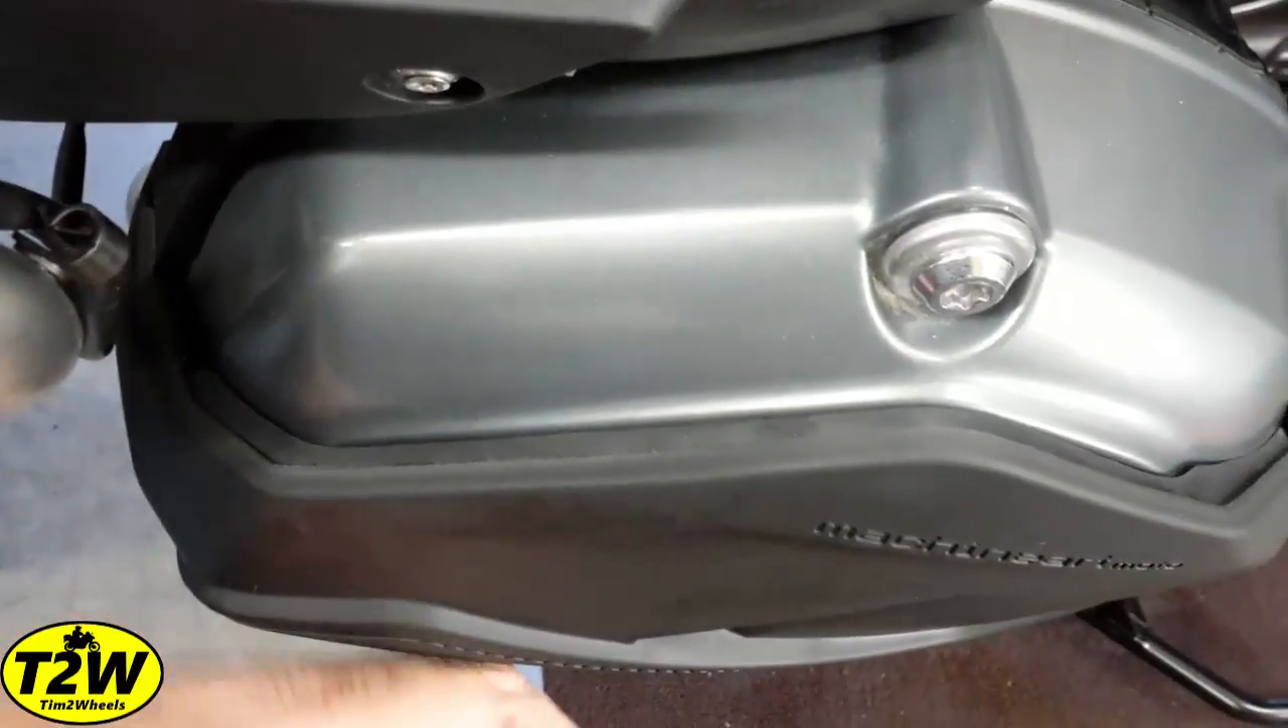And you'll see how that rubber liner just fits beautifully to take up any of that space.